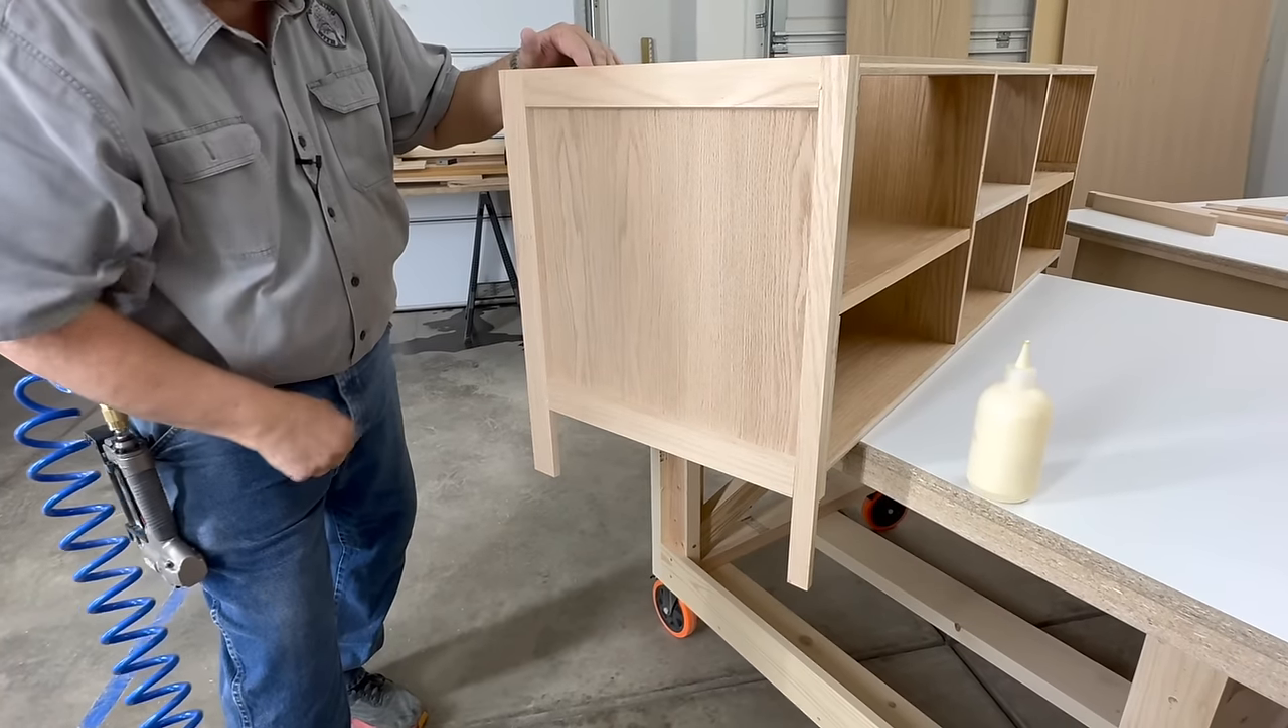And now we've created a paneled end by just putting this half inch over the top of the panel that was part of our carcass construction.